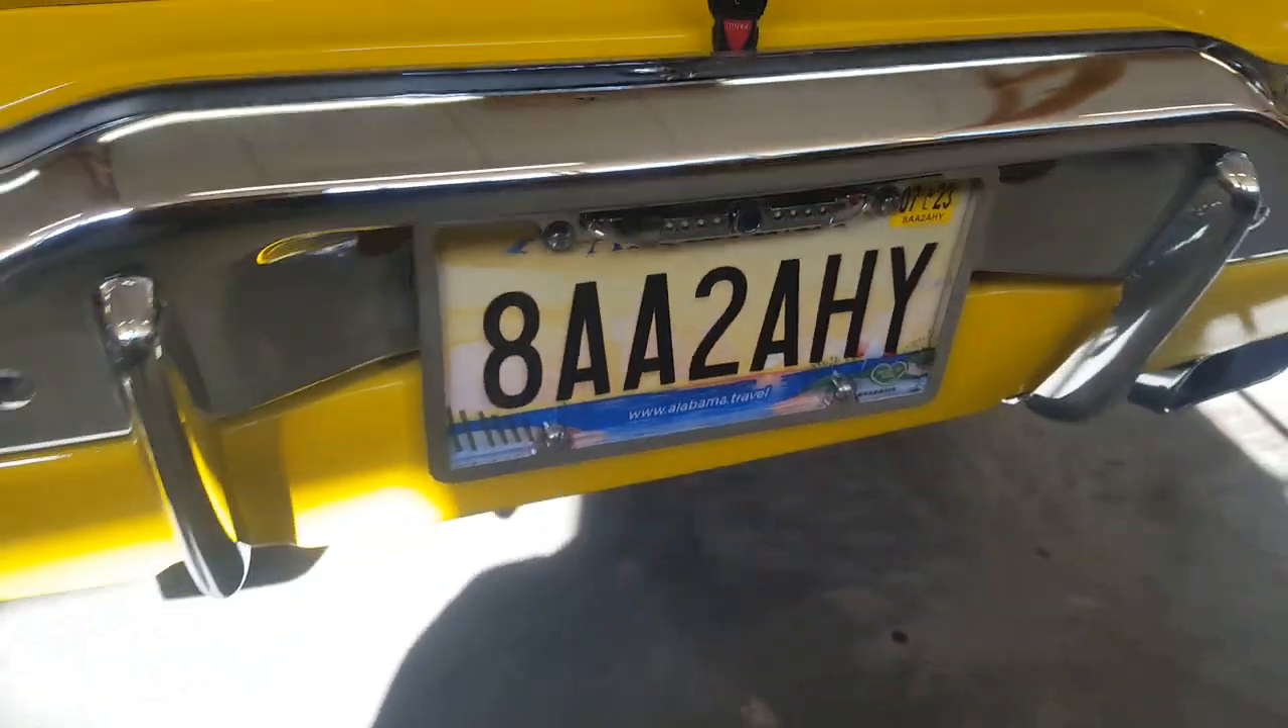In the back here I've gone ahead and mounted the license plate so we're legal street legal.